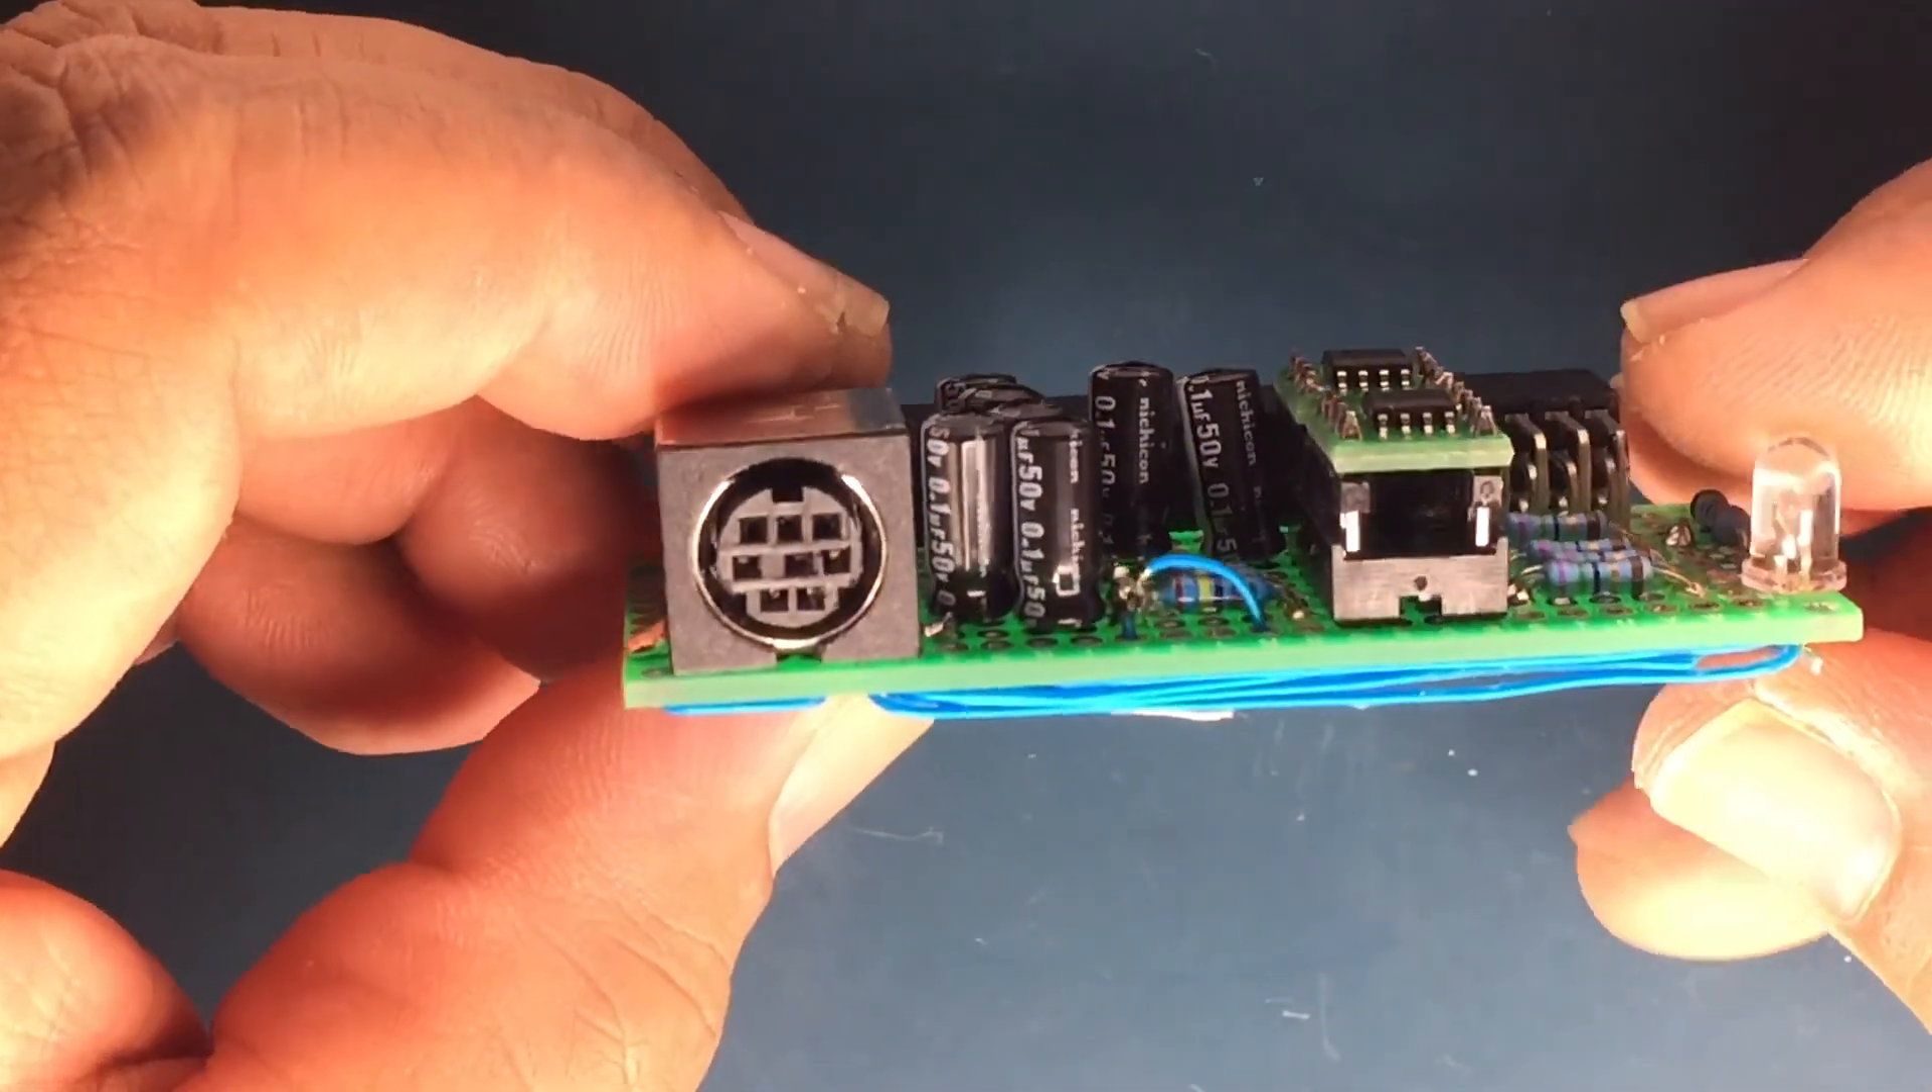With the ICs finally installed, here's the PC engine RGB adapter fully built.